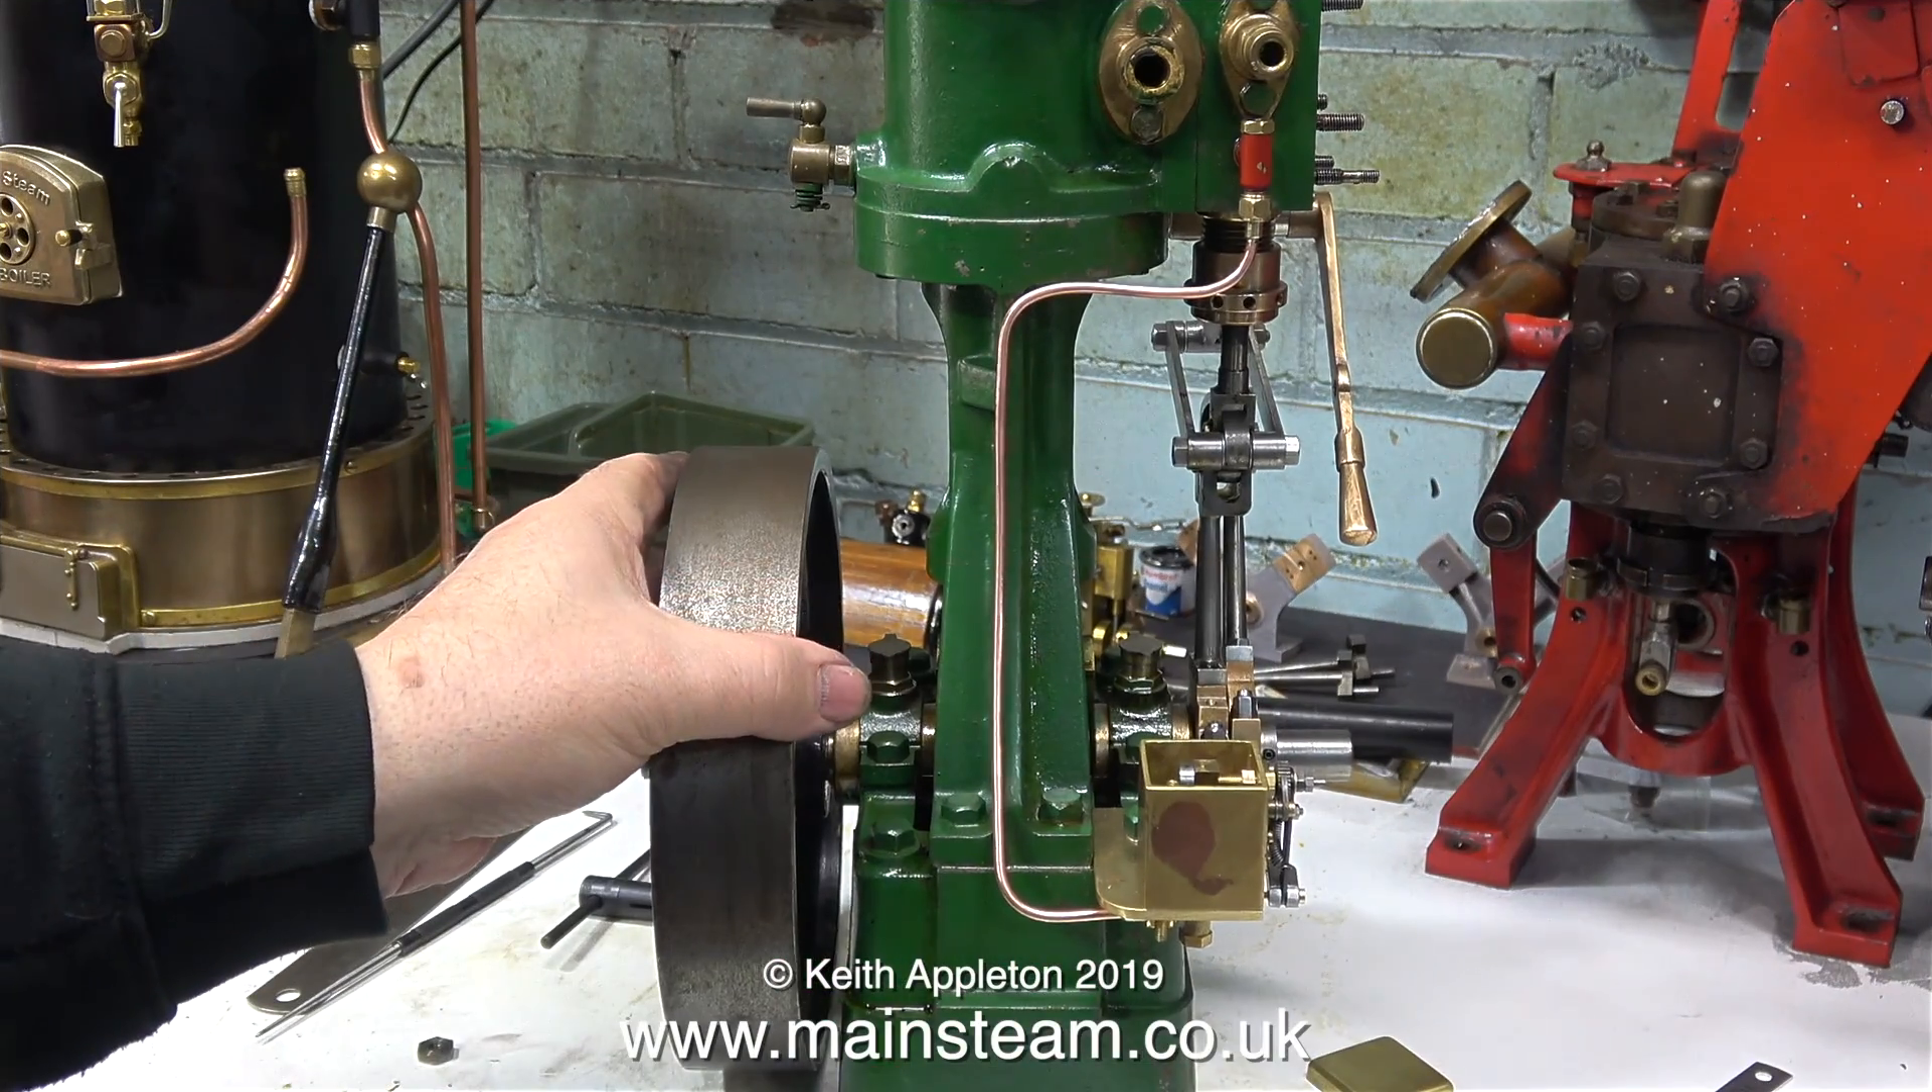Once the job is done, and the pipe's been cleaned up, it's fitted to the engine and looks like this.